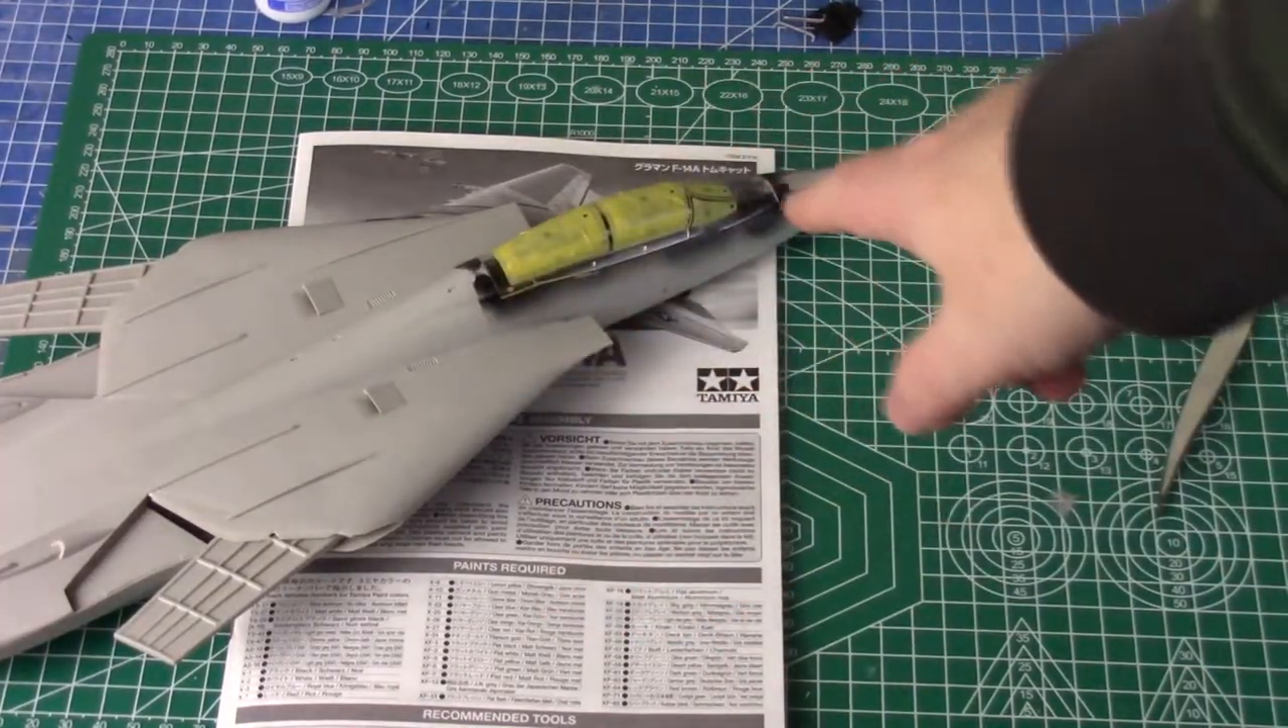You can see the canopy's on and we've um masked it up and stuff.